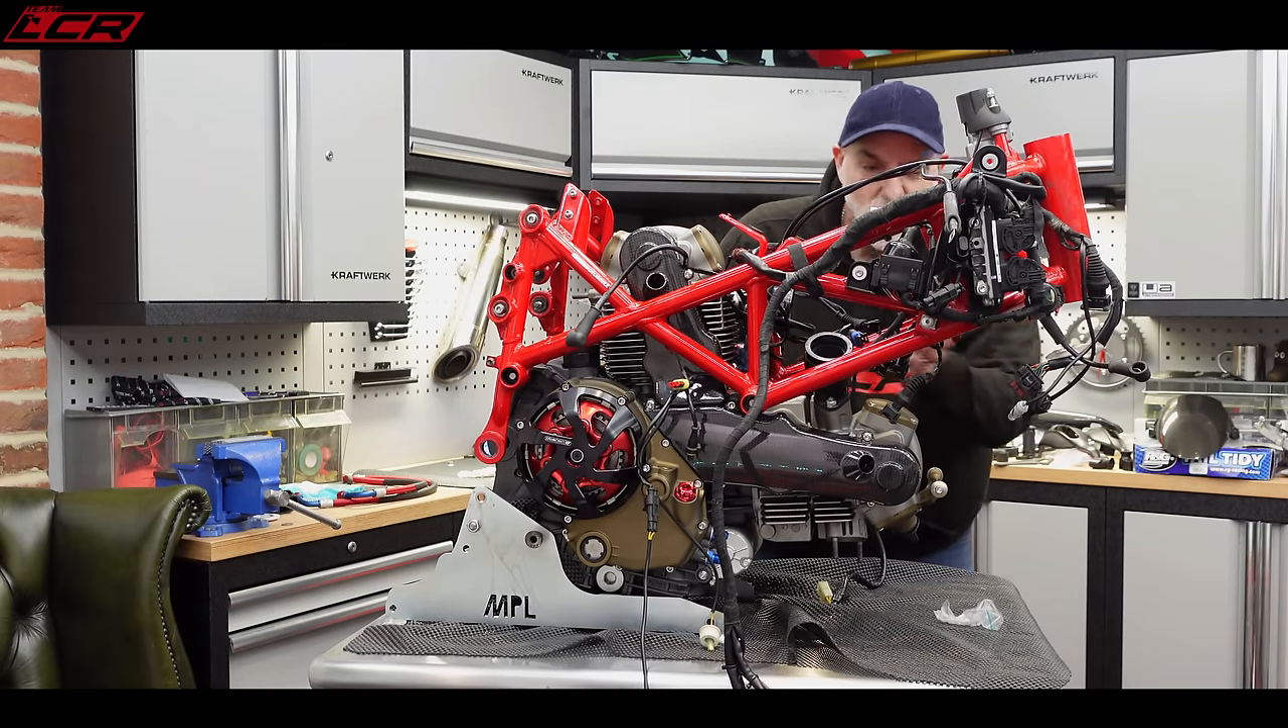We have the frame back on the engine for the first time in three, I'm going to say three years, two and a half years.